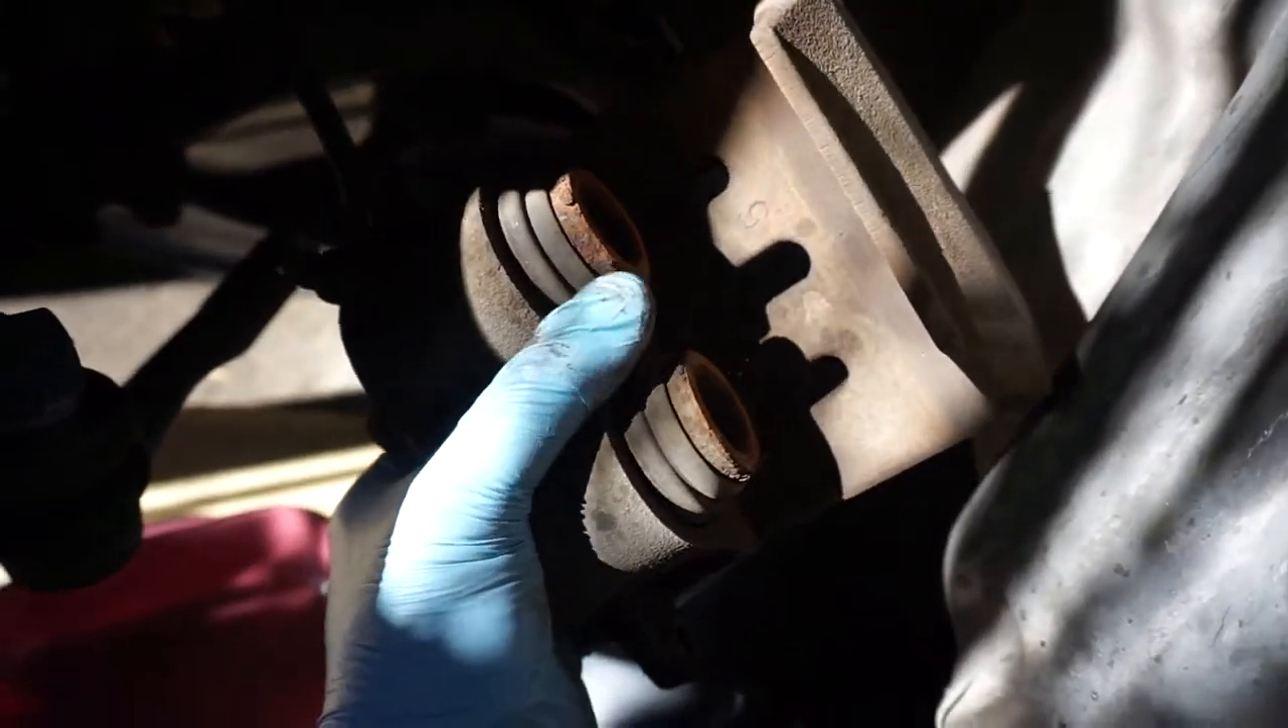Okay, I got the brake caliper off.